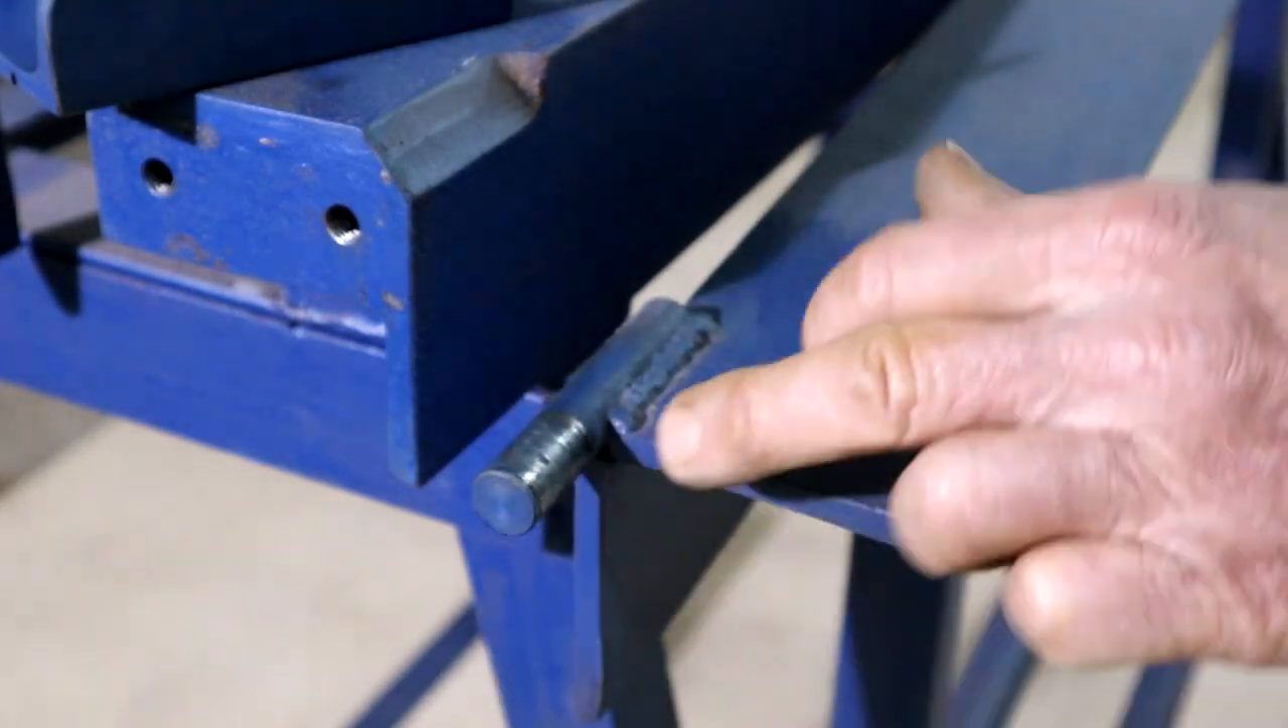This length of 16 millimeter round bar, 5 8 inches, is welded onto this piece of angle bar.